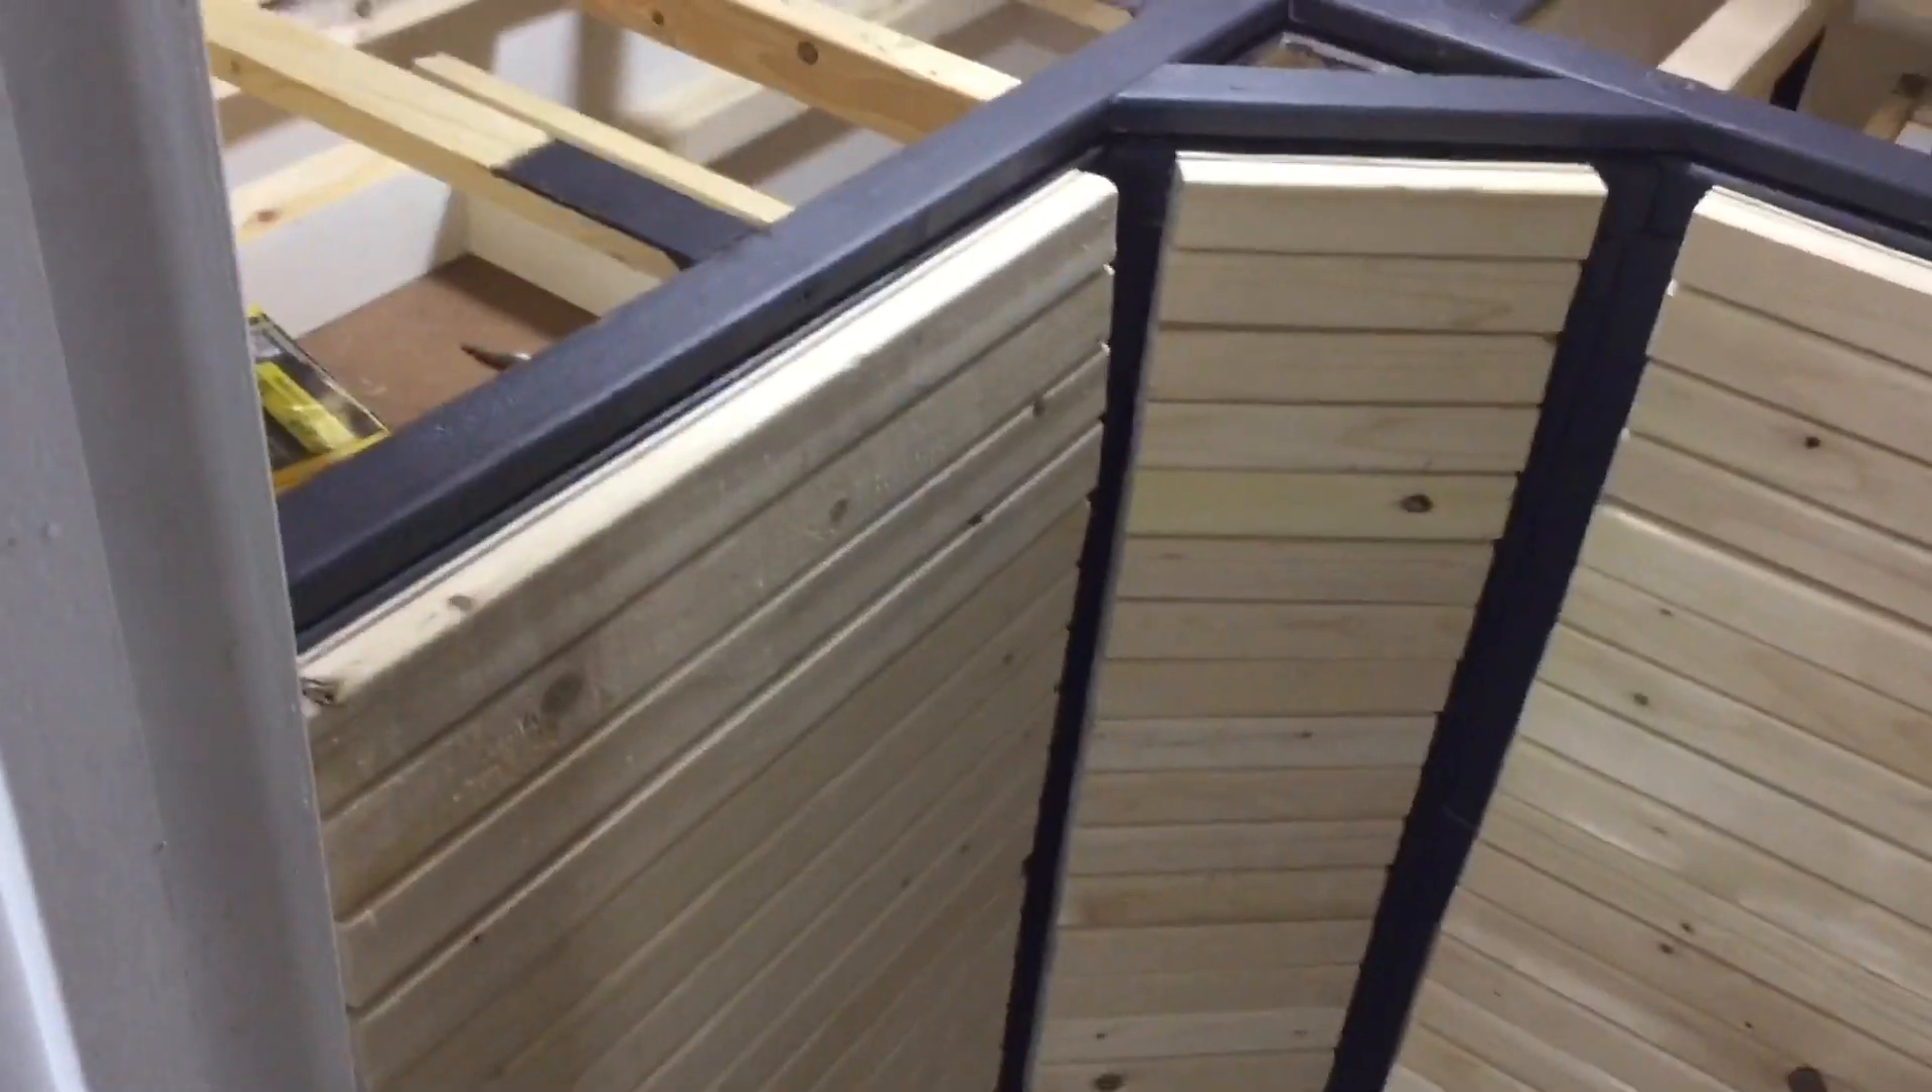I've gotten the frame built. And I've painted the front of it.